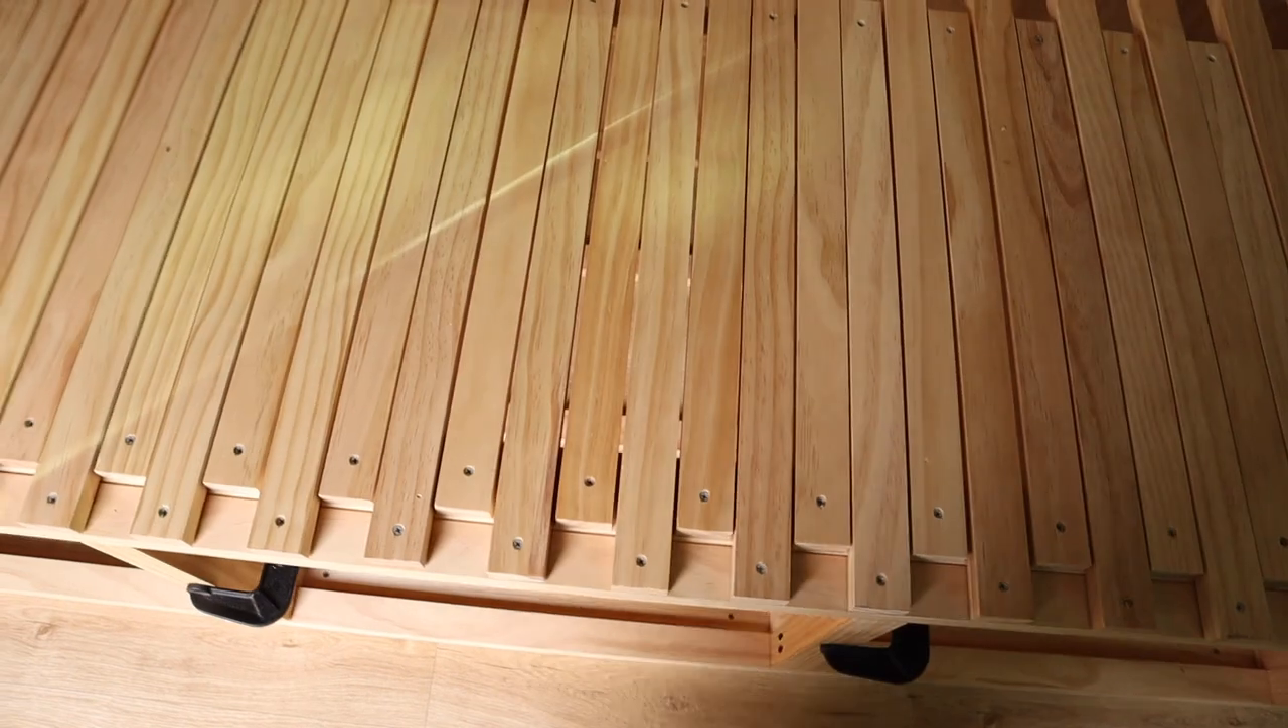Okay well I've got all the slats in and as you can see that I haven't left a lot of clearance between each one.